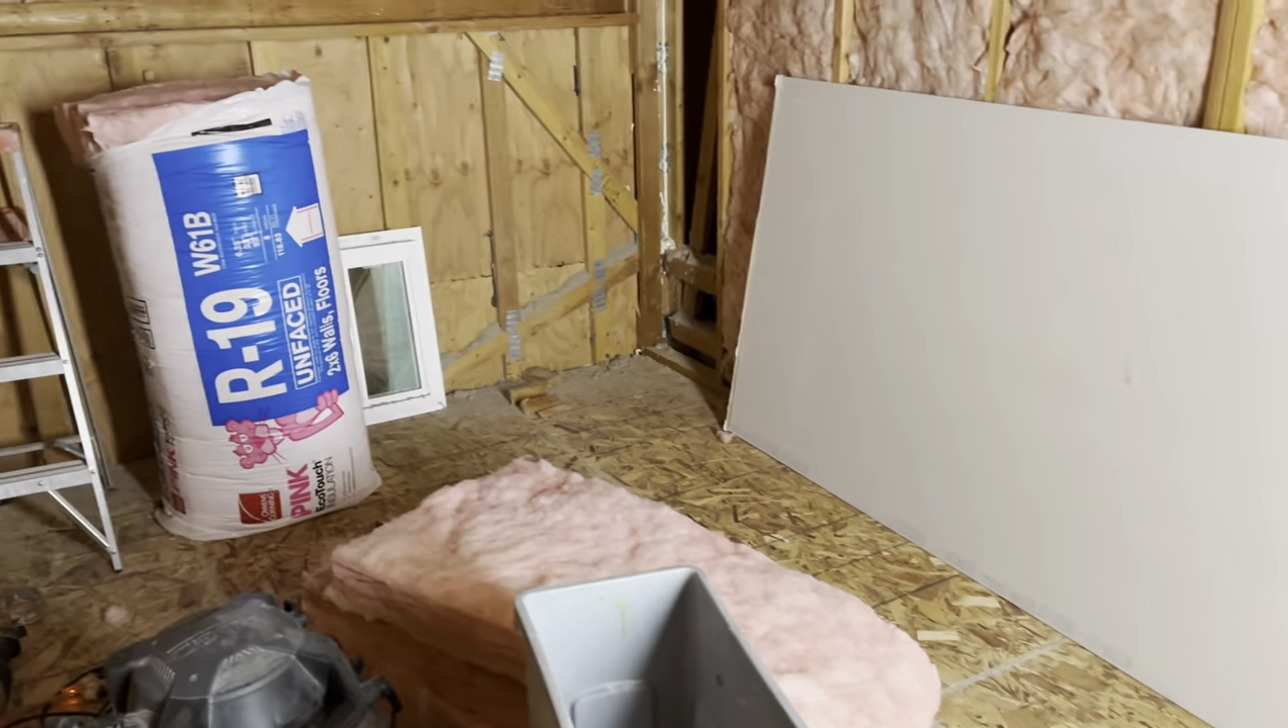All the subfloors in.